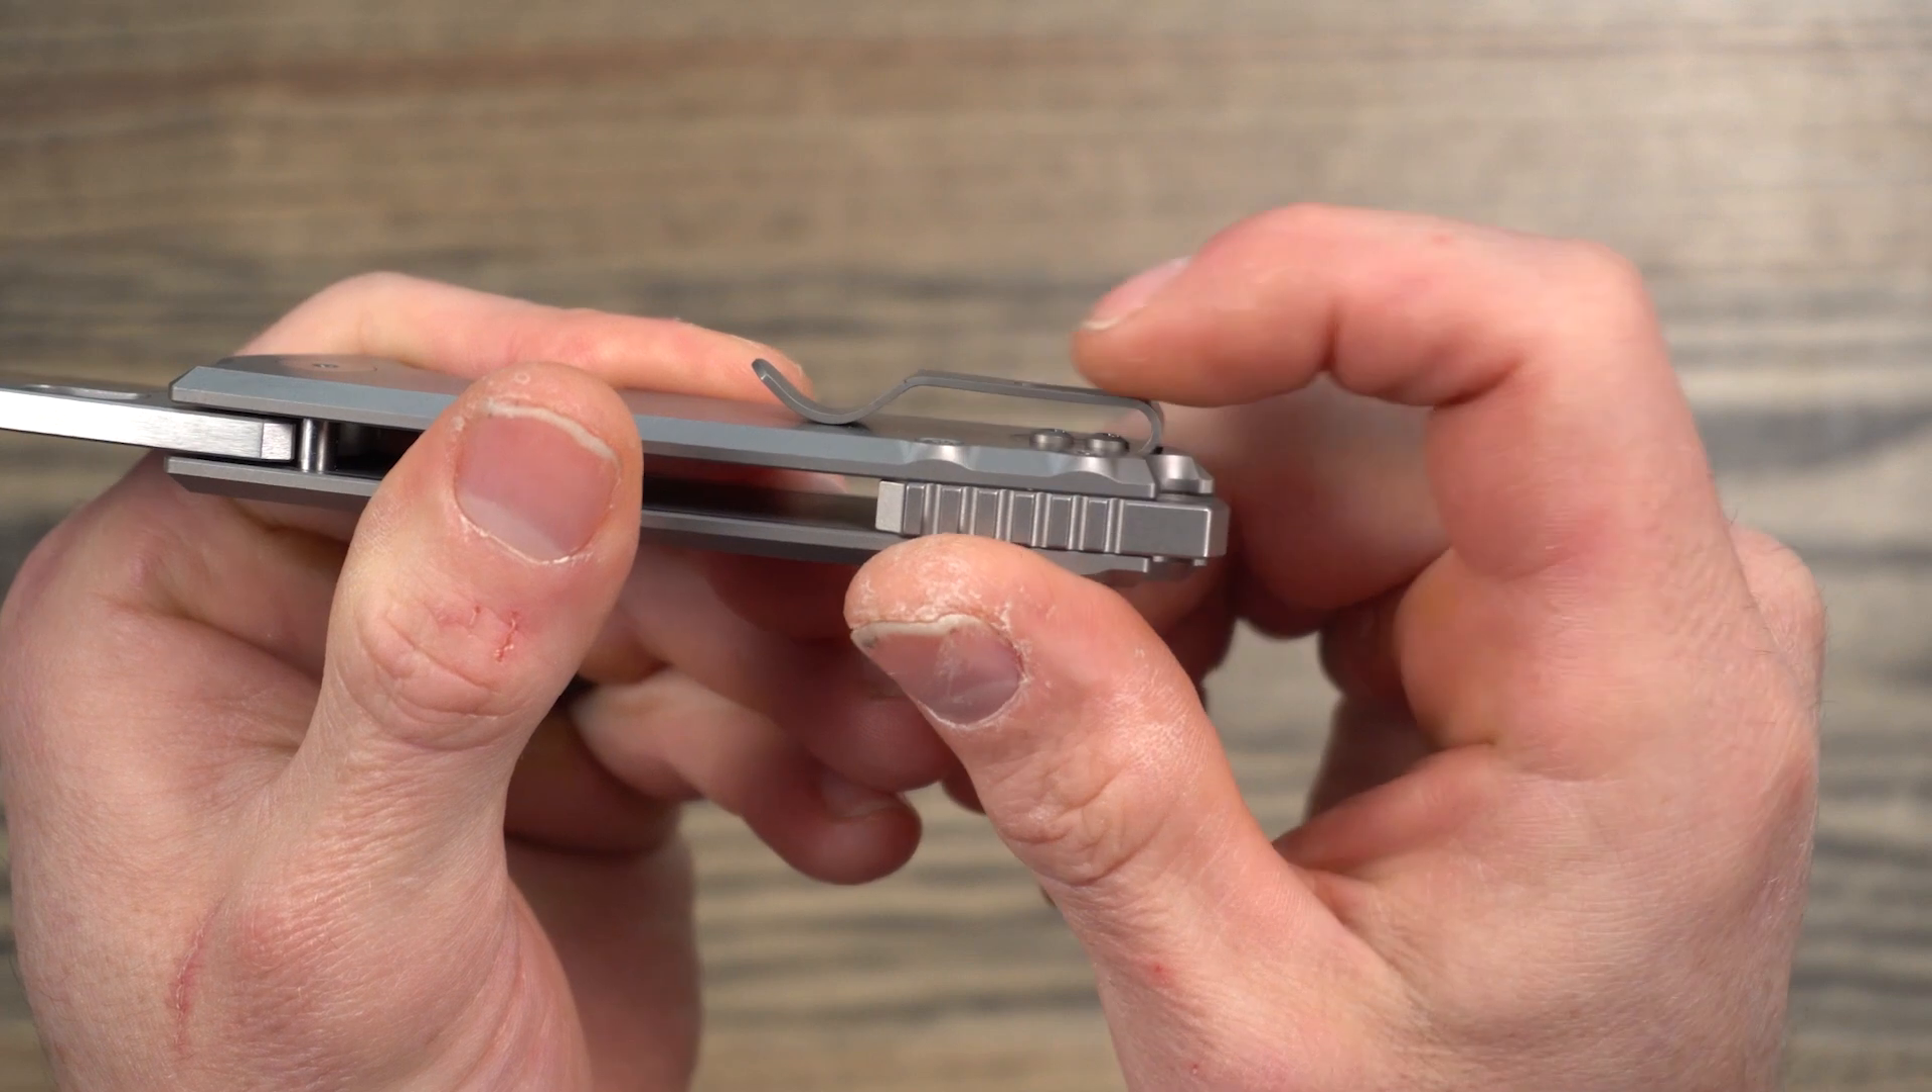Part of it is, I think, uh, how far this comes up and, uh, this, this clip just is so far up above, um, the handle here, you know, it doesn't, it doesn't, uh, transition down nice and even.